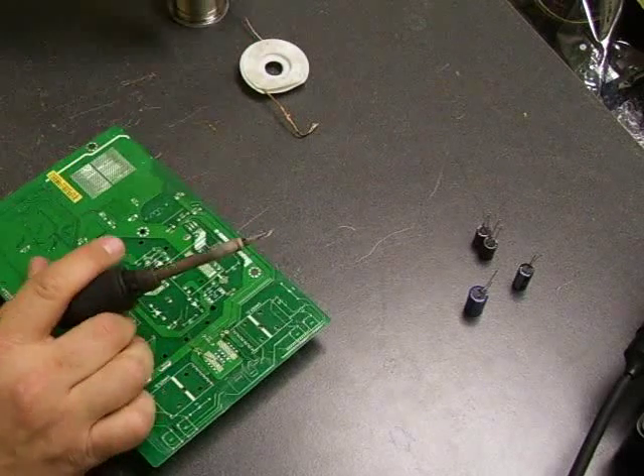All right, now we've removed the old capacitors.